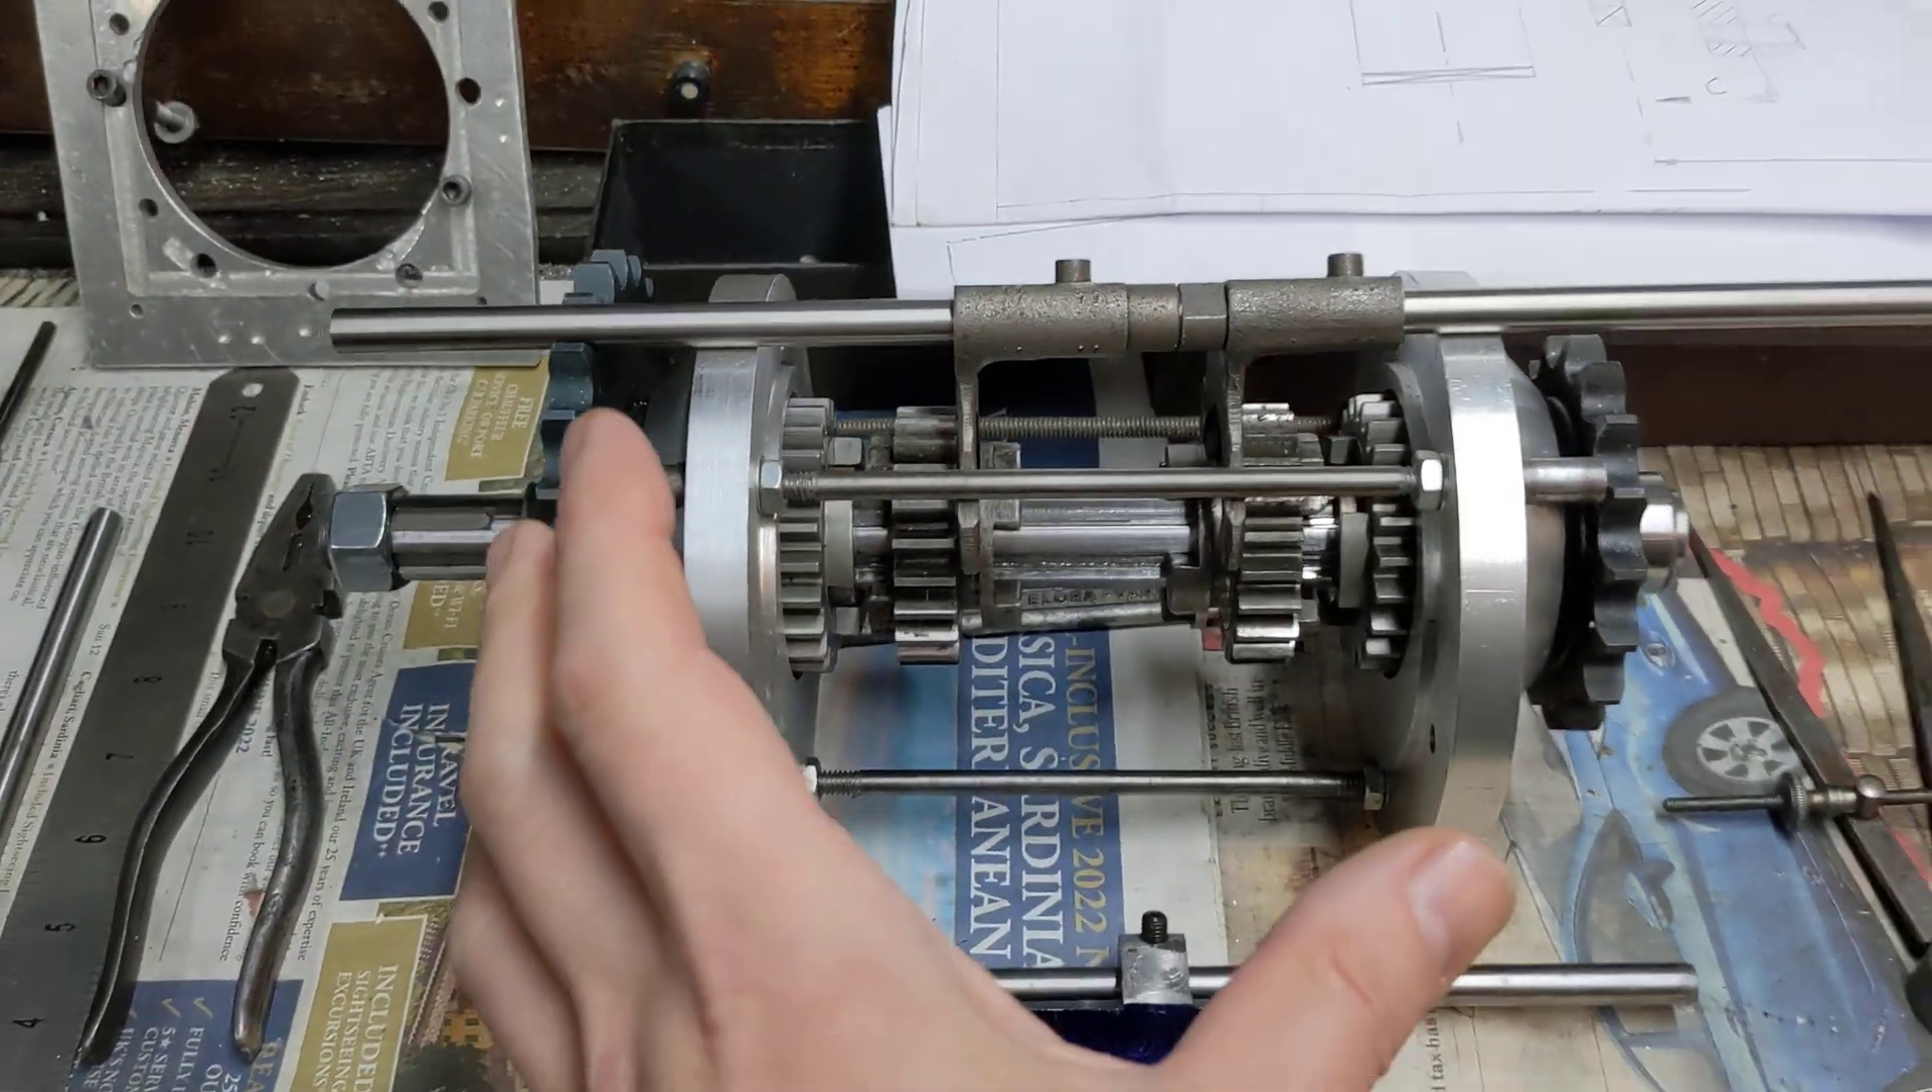Right so here we have the box assembled with these bars here in place of the casing.